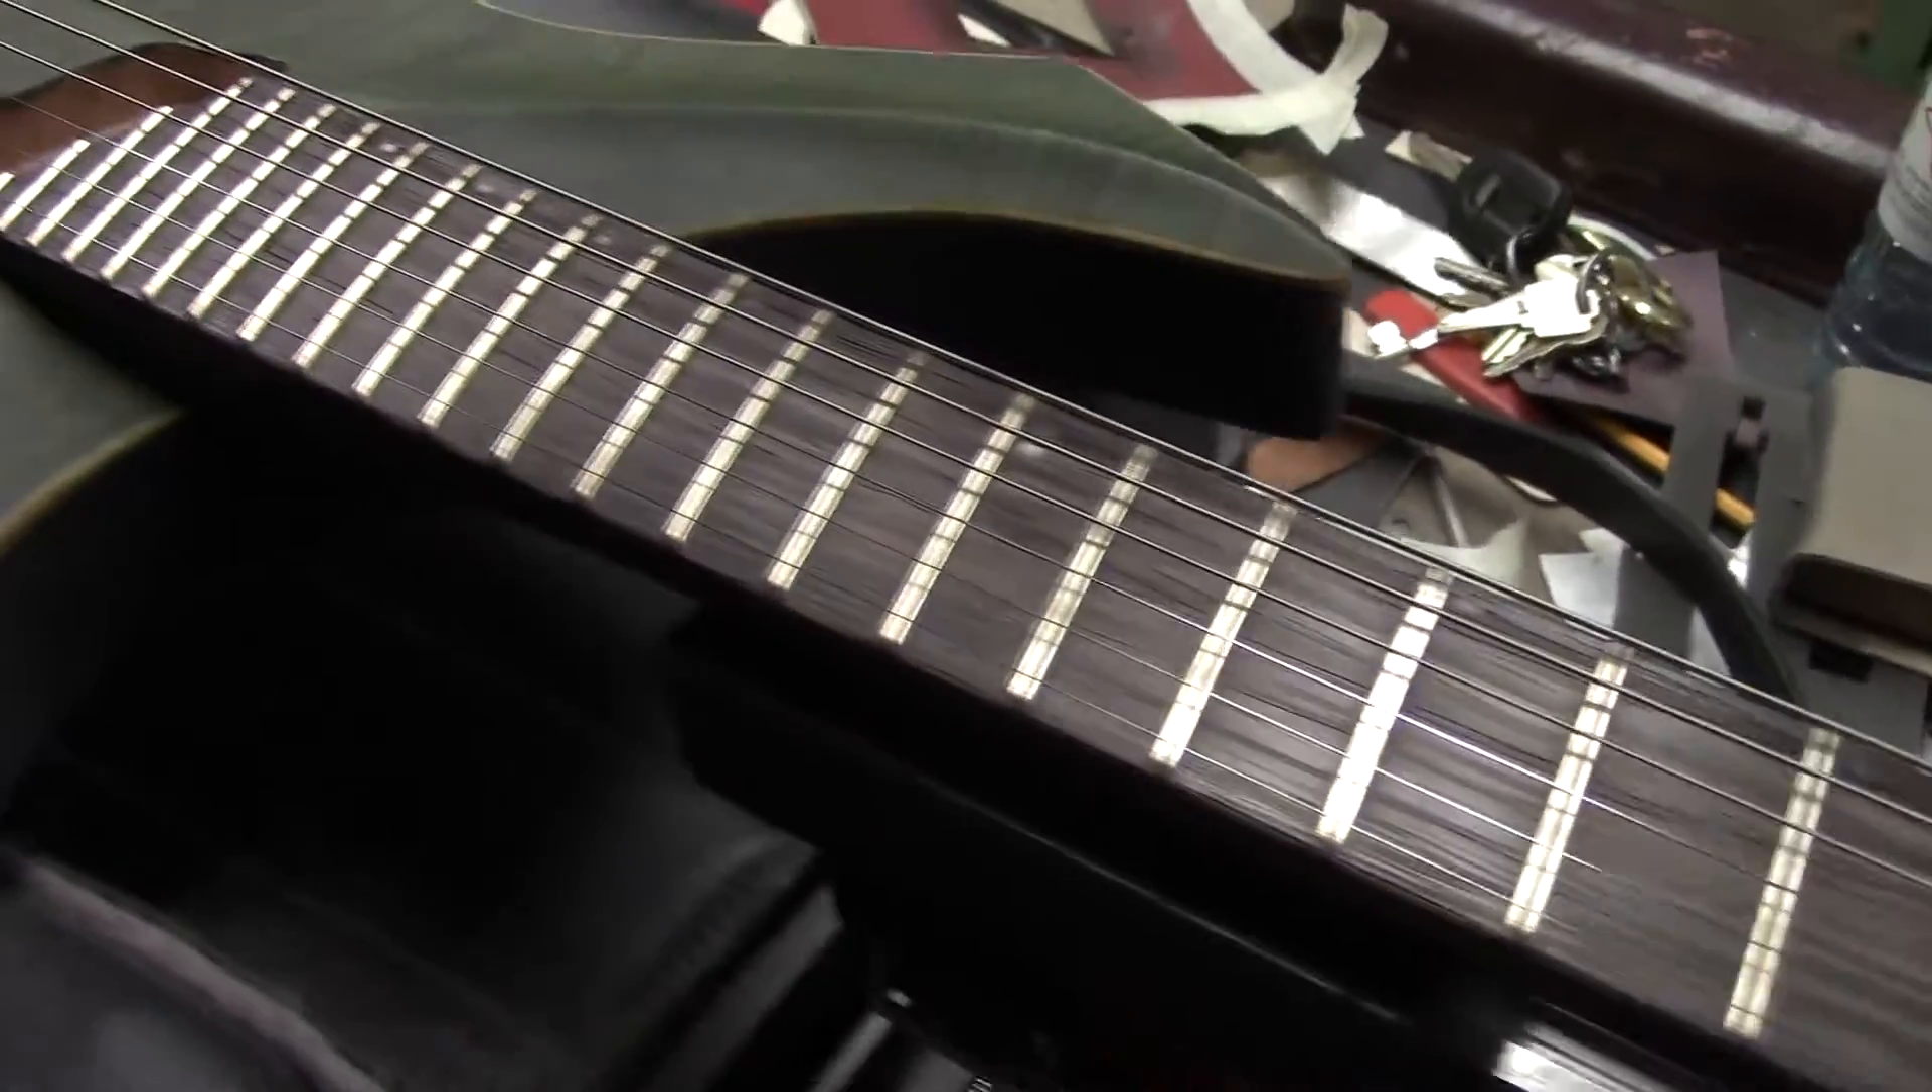And this is our completed fanned fret fret job okay so this one's all done frets are in level dressed edge dressed polished.